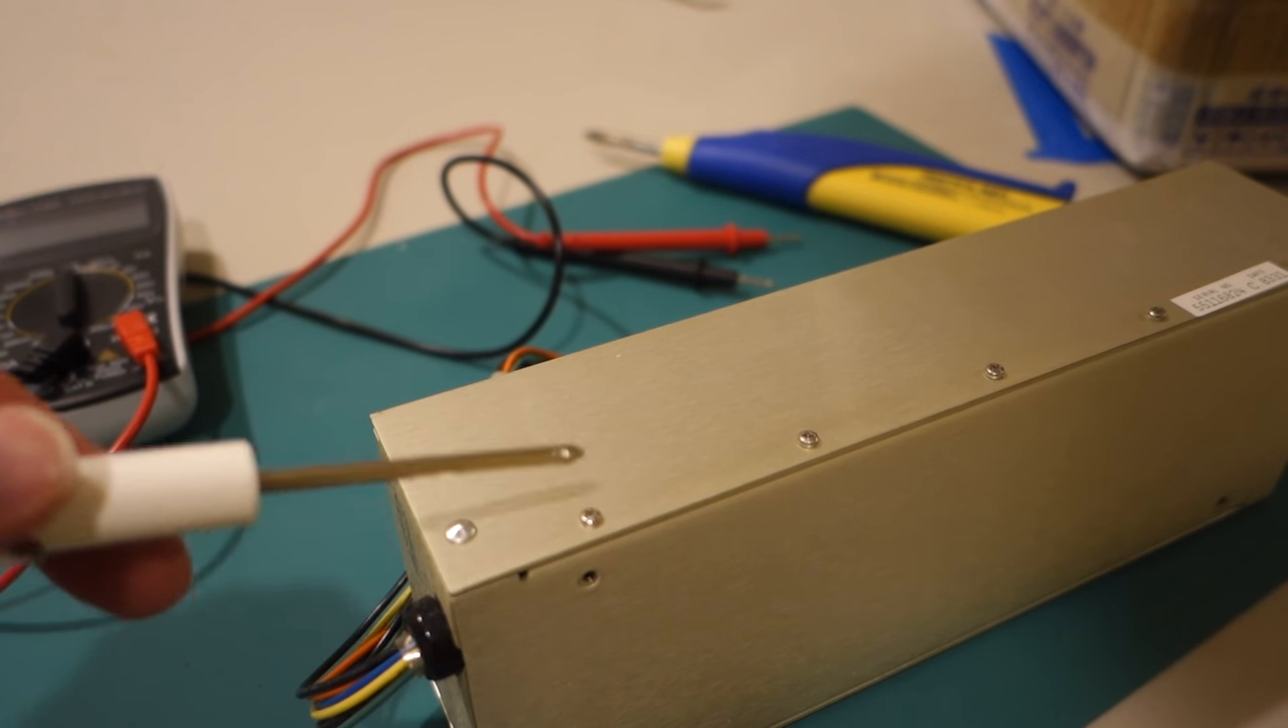Here I've got just five screws on either side that need to be undone.